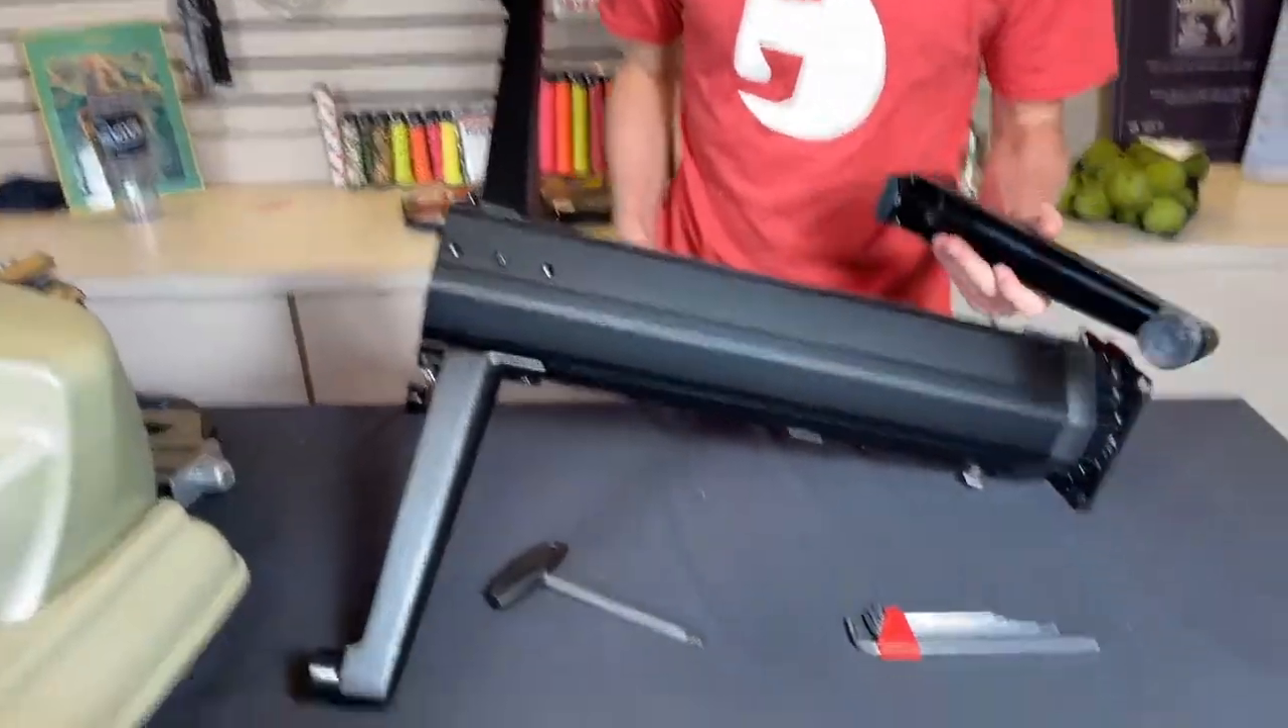I've started to put the base together here, but I'm going to show how to attach the last leg here.